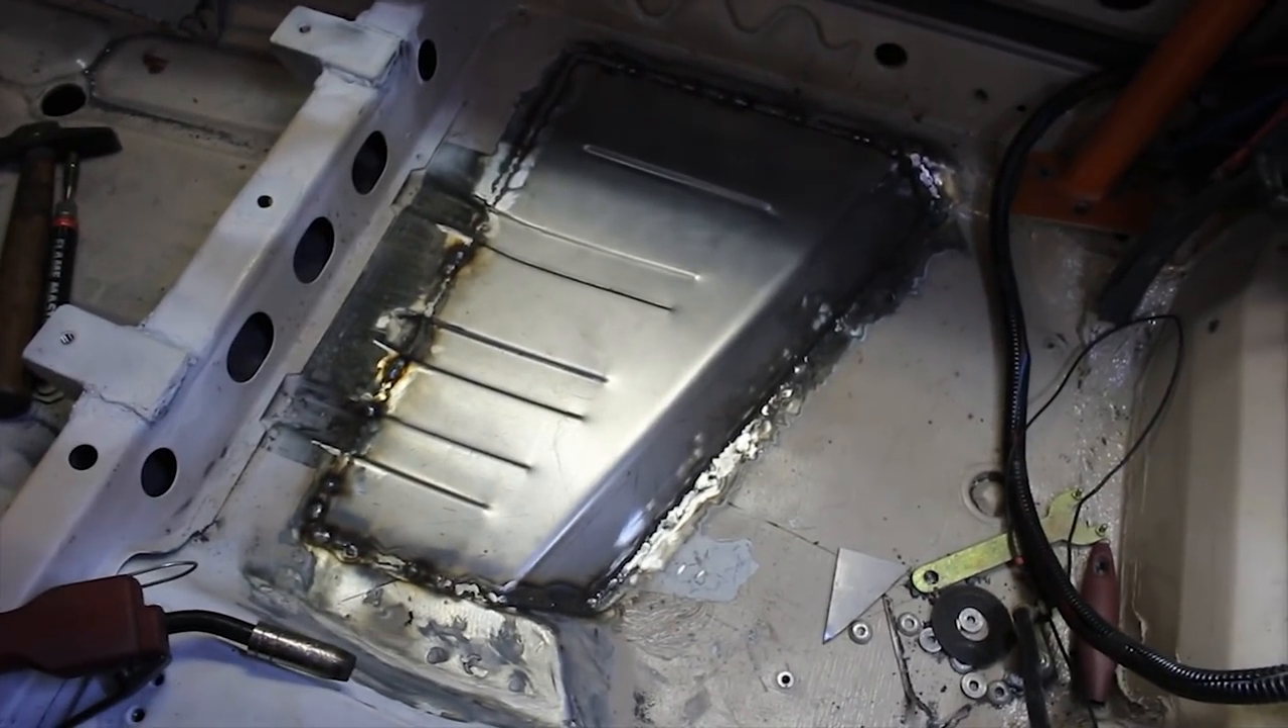So that's the floor panel all welded in.